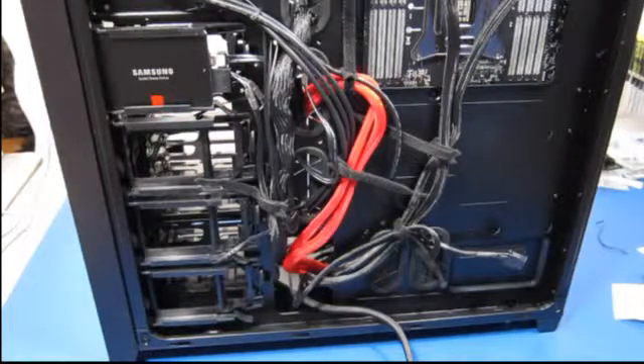And so now we just got our two -and -a -half -inch drive installed.